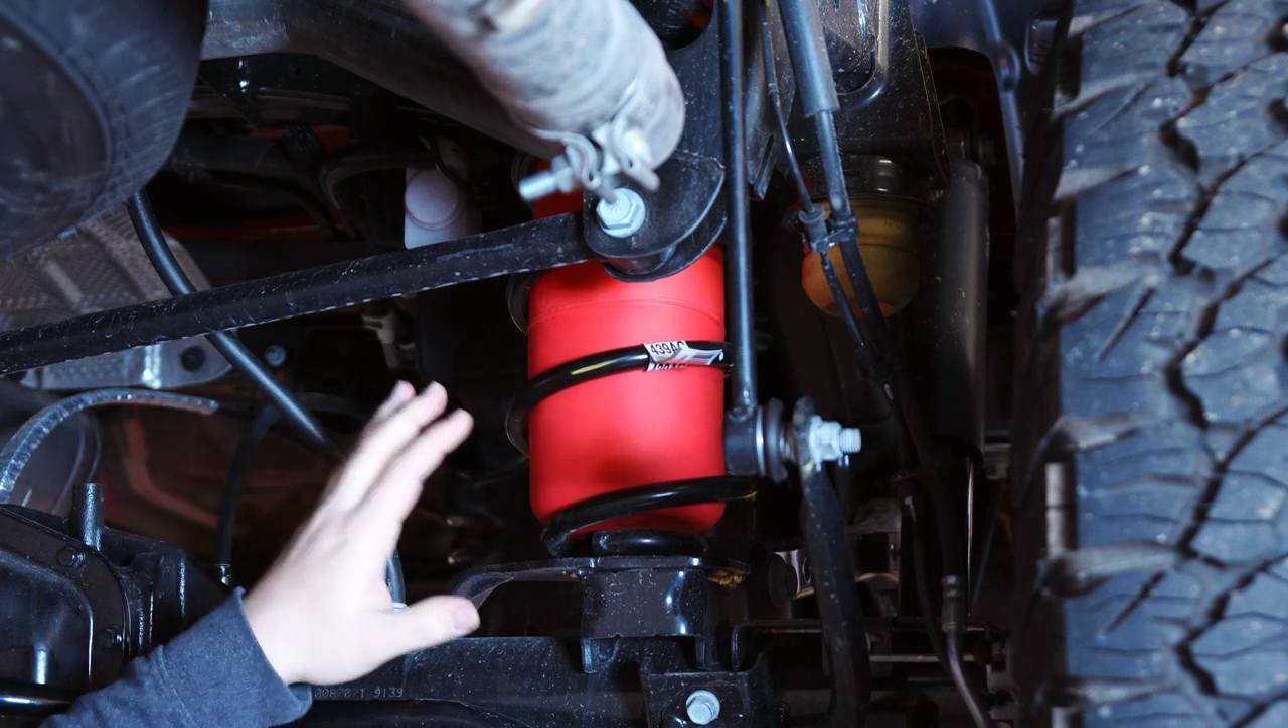So as you can see on this side we already have the airlift bag installed as well as the rubber isolator up top.